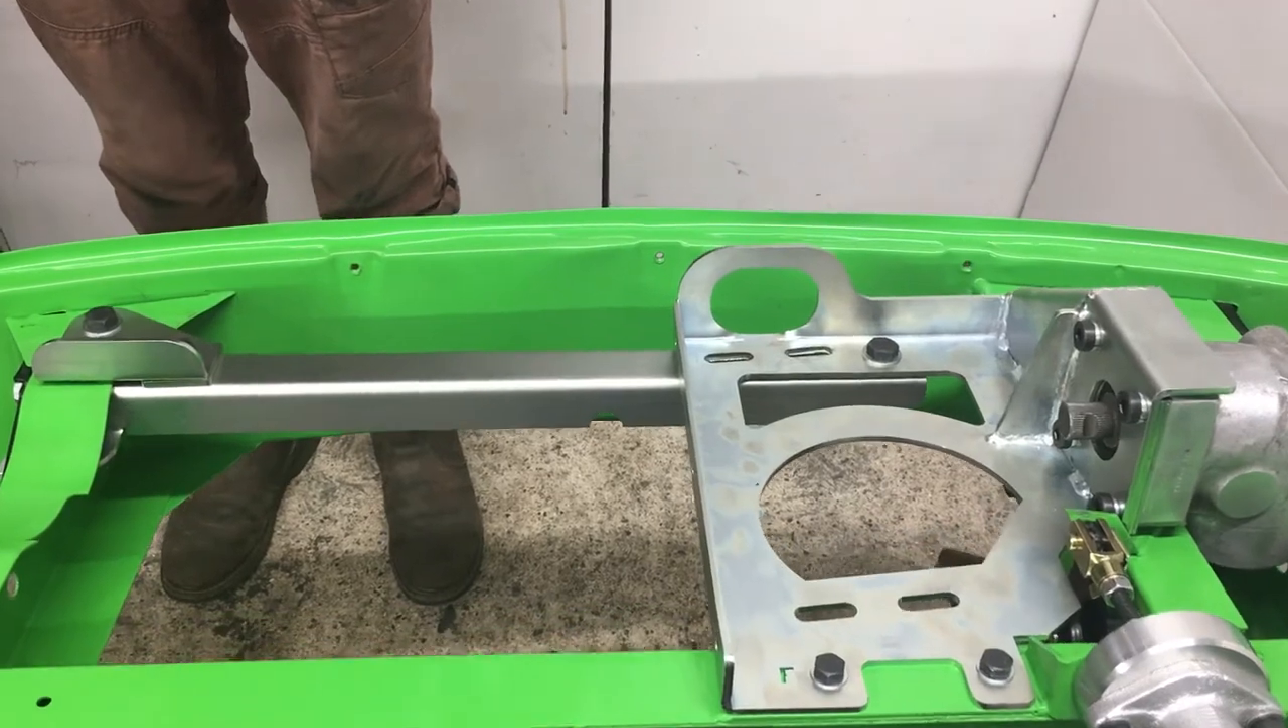That's that bracket ready, fully installed.